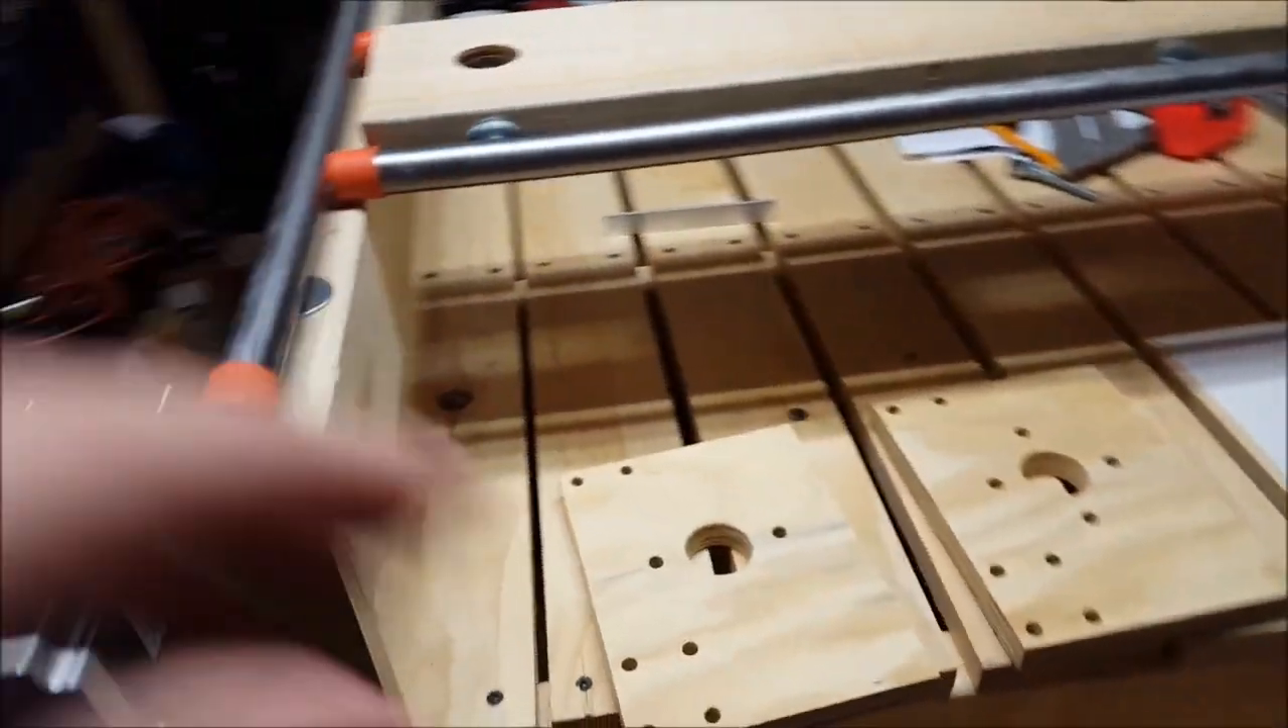Moving along with our y-gantry we've got the plywood pieces cut out for the sides and the next step is to mount these on there.